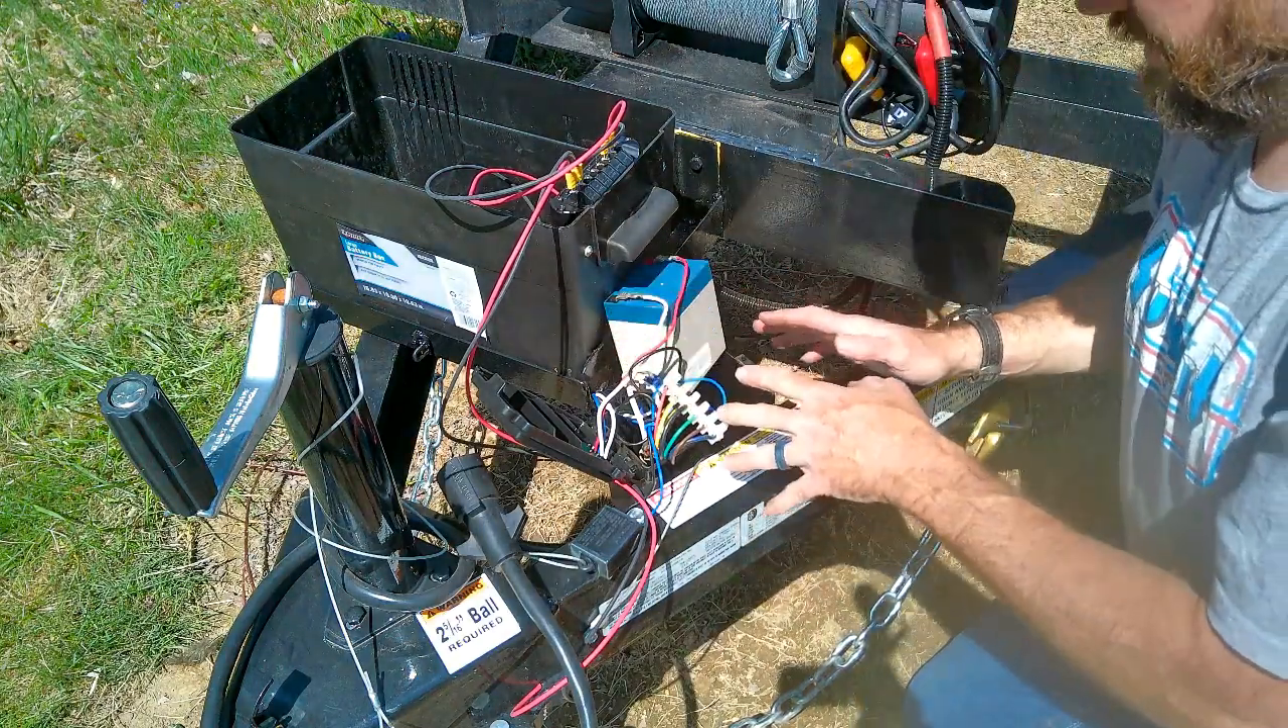Battery box is in place.